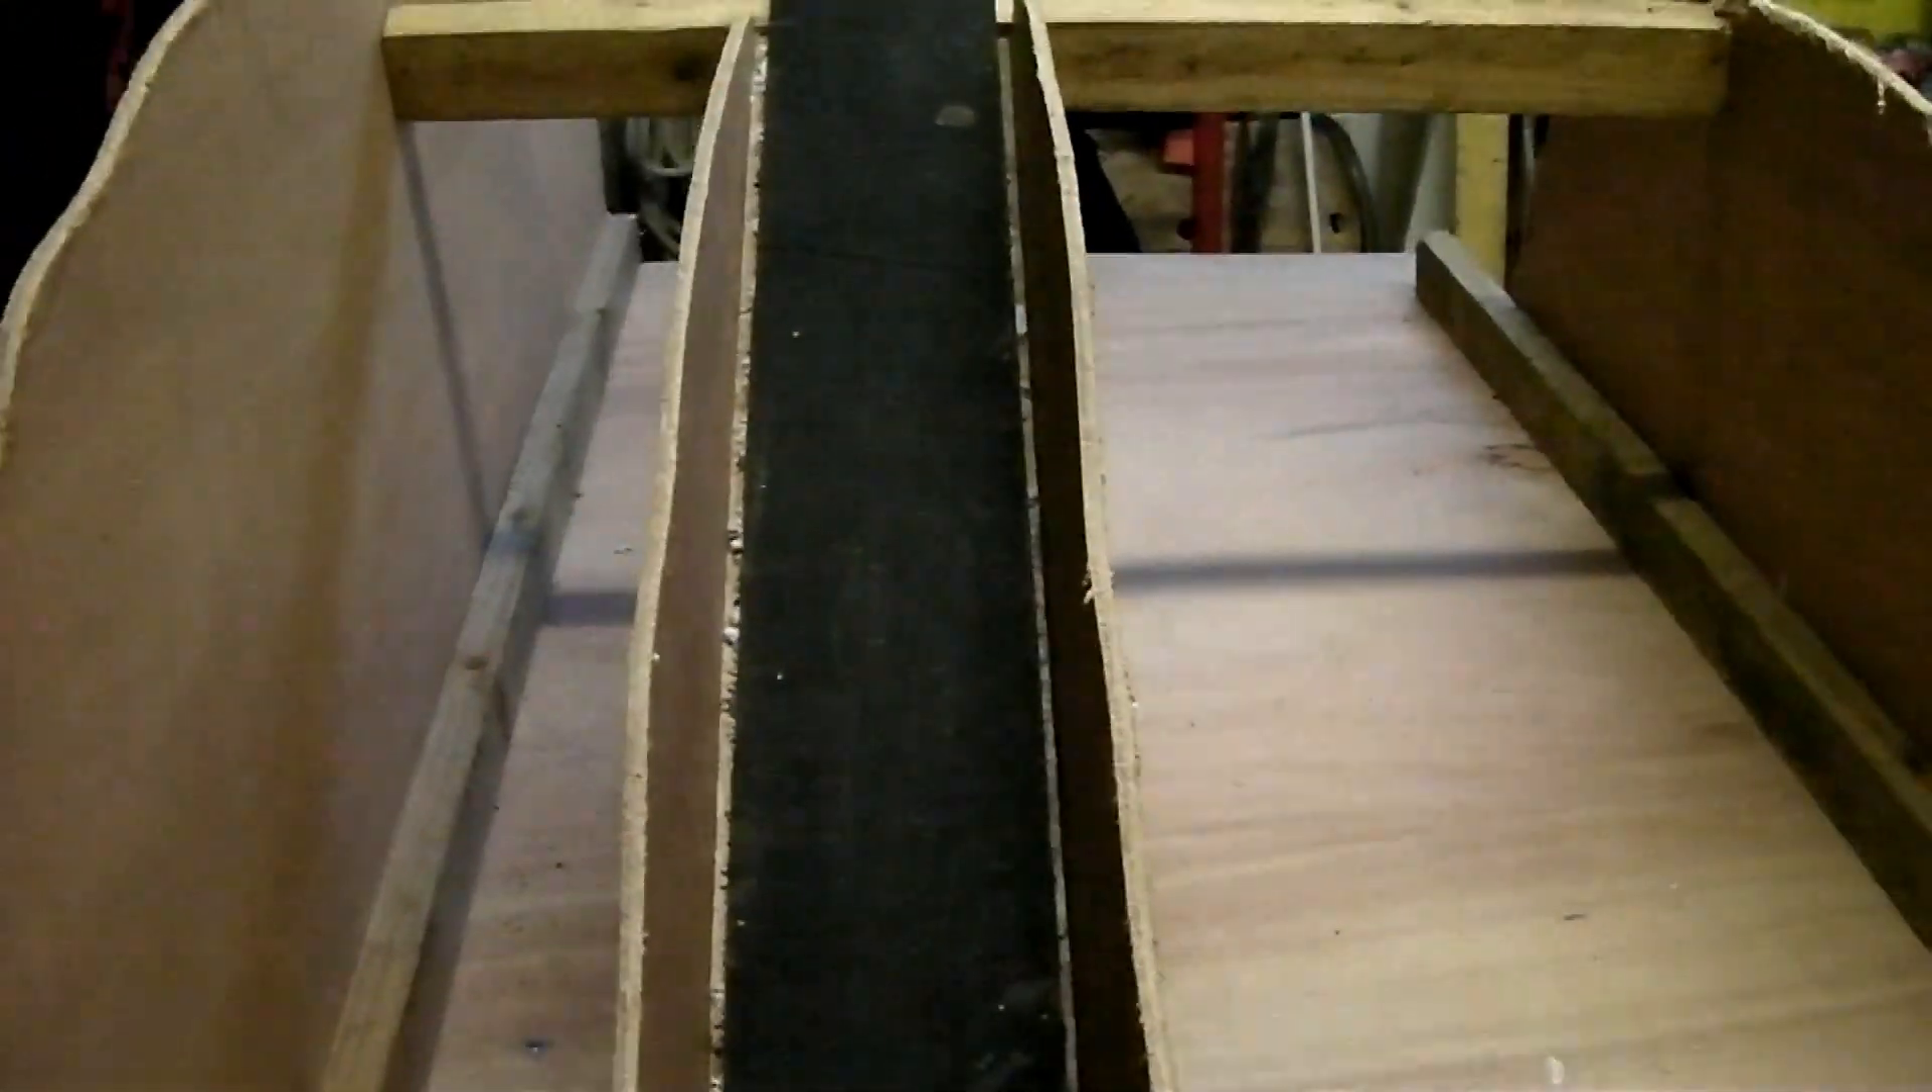OK, I've now got the two formers in either side of the channel that the track's going to run up.